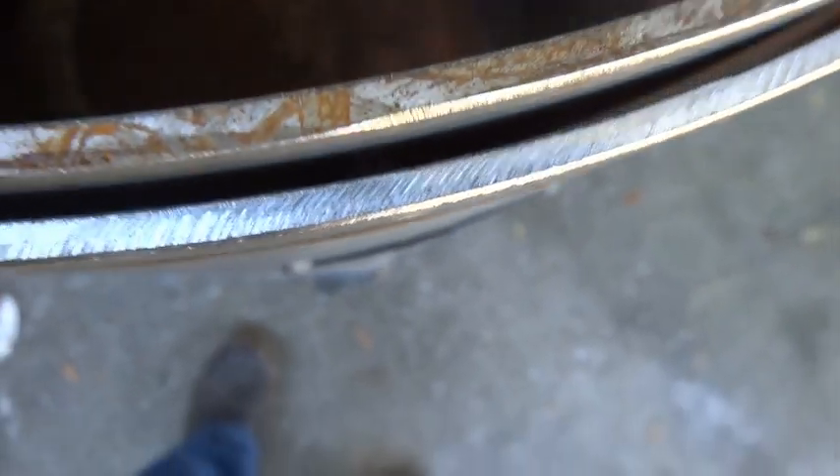See, there are still some small gaps between the barrel and the ring a little bit here.